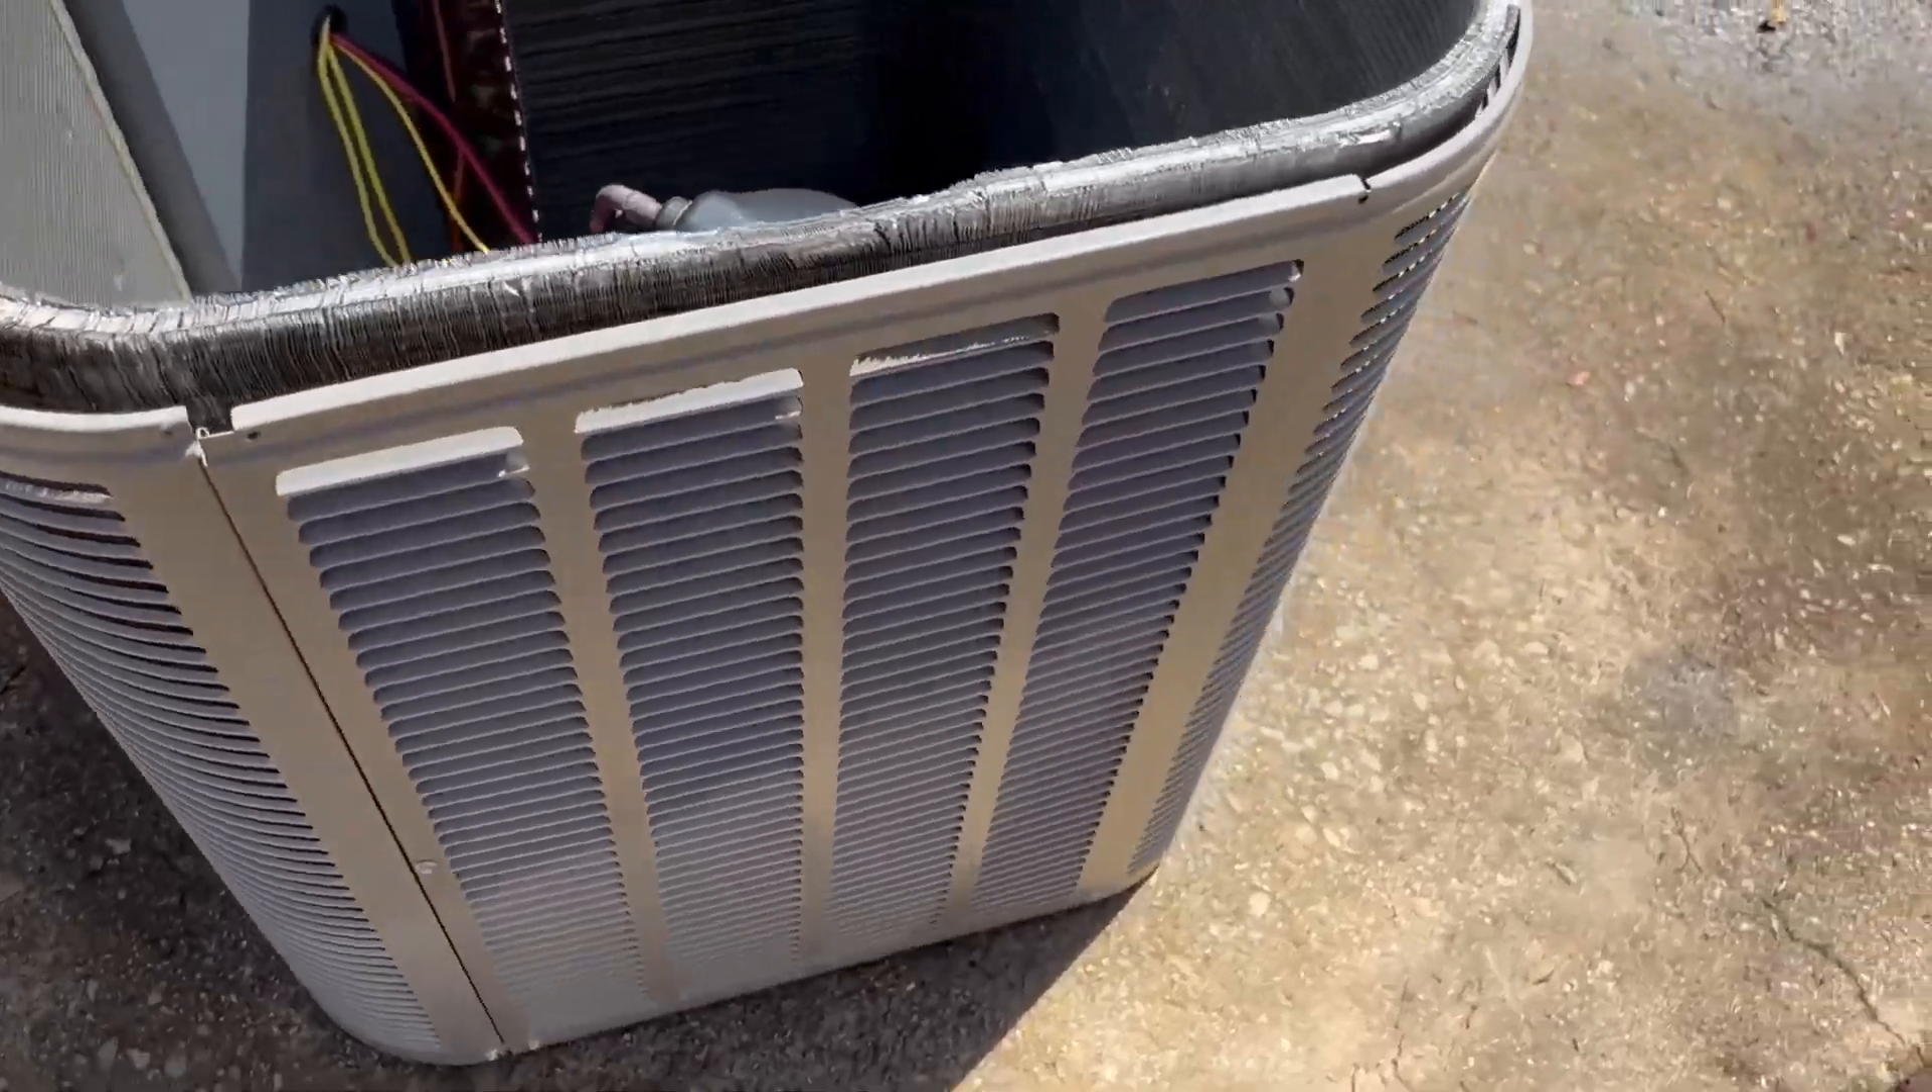Okay we've got the outside coil guard on now it's looking pretty good though so far.